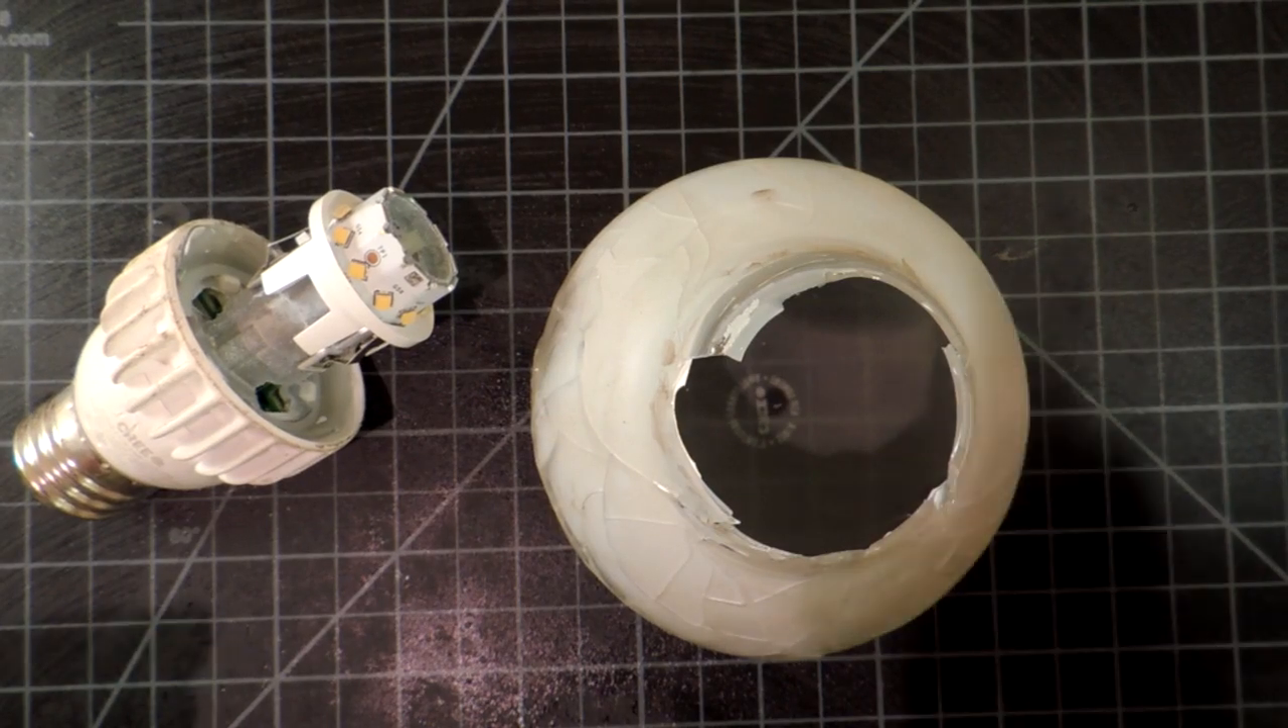Okay, the diffuser is off, and here's the base.